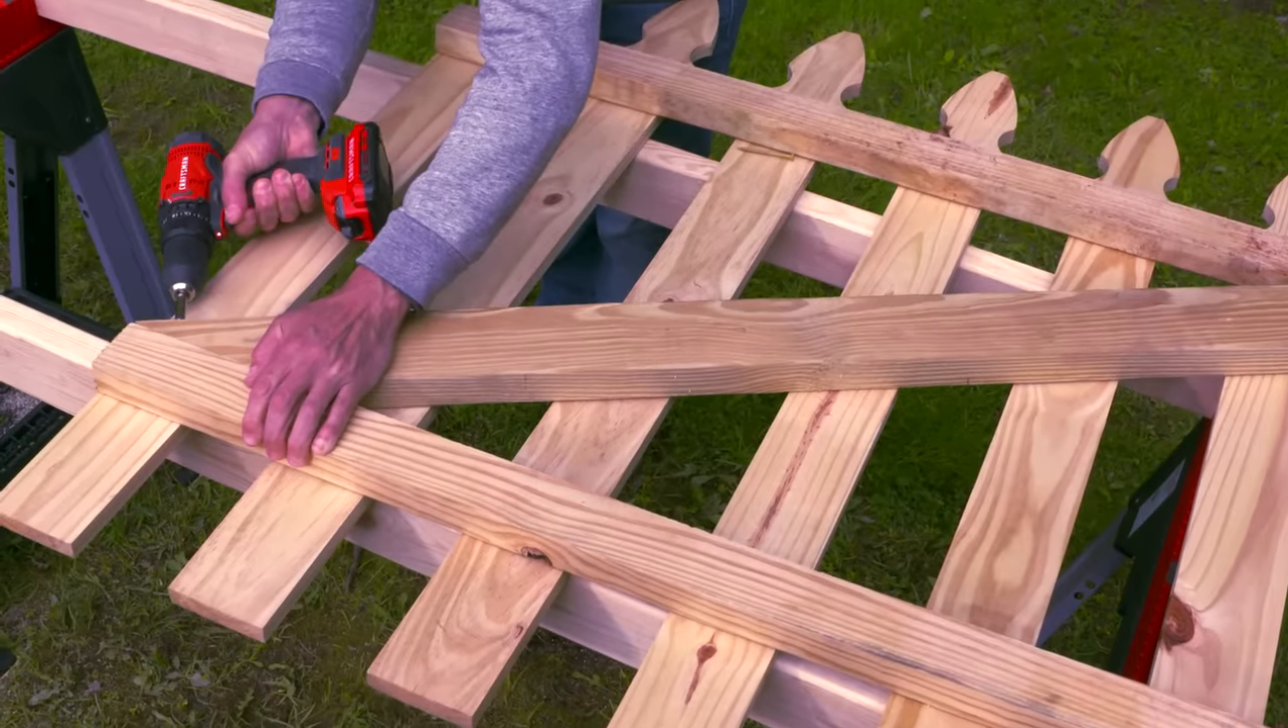For our gates, I've just cut down some shorter sections of fencing and added this diagonal support brace to keep it straight.